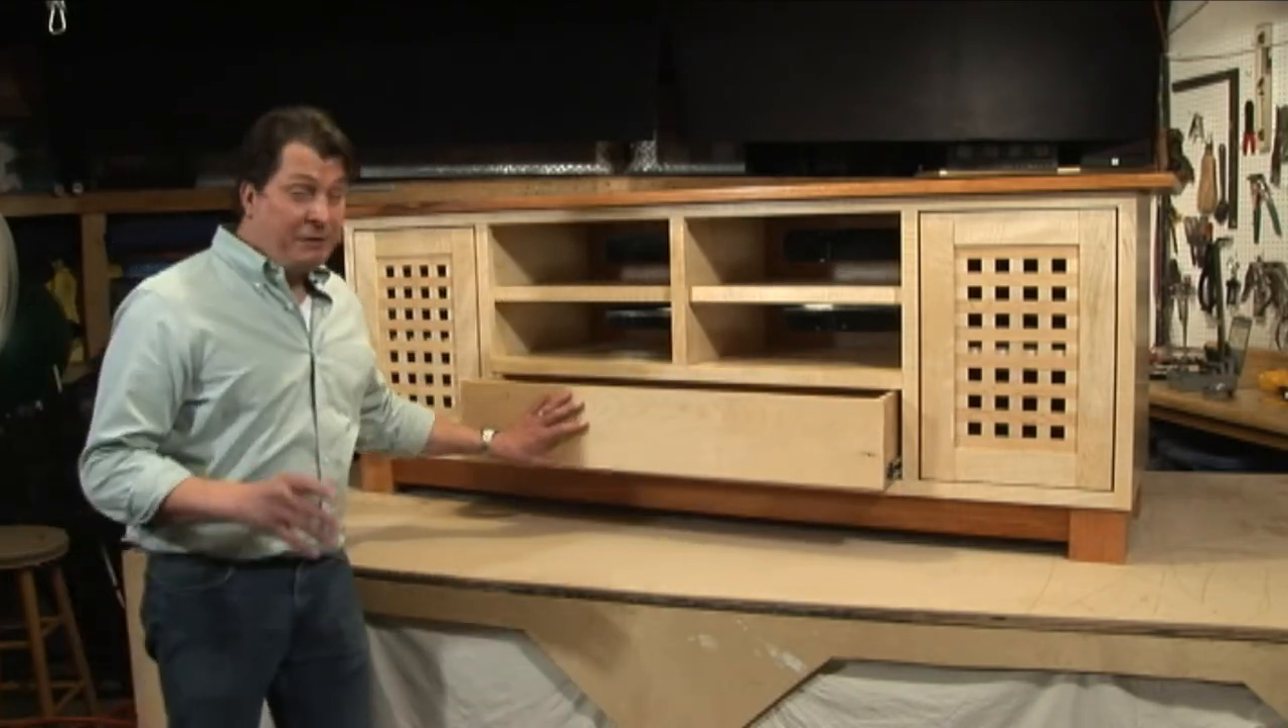Now the only thing missing of course is the handles for the doors and the drawer.